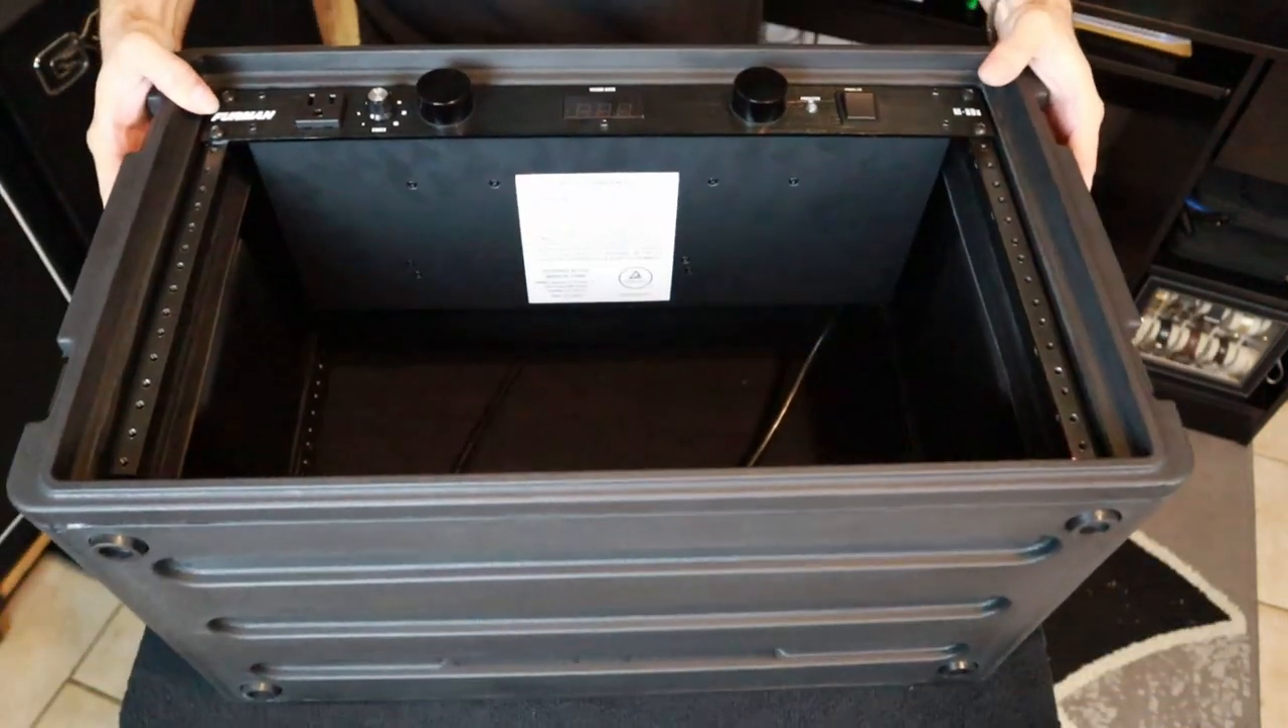So the Furman power stage is in.